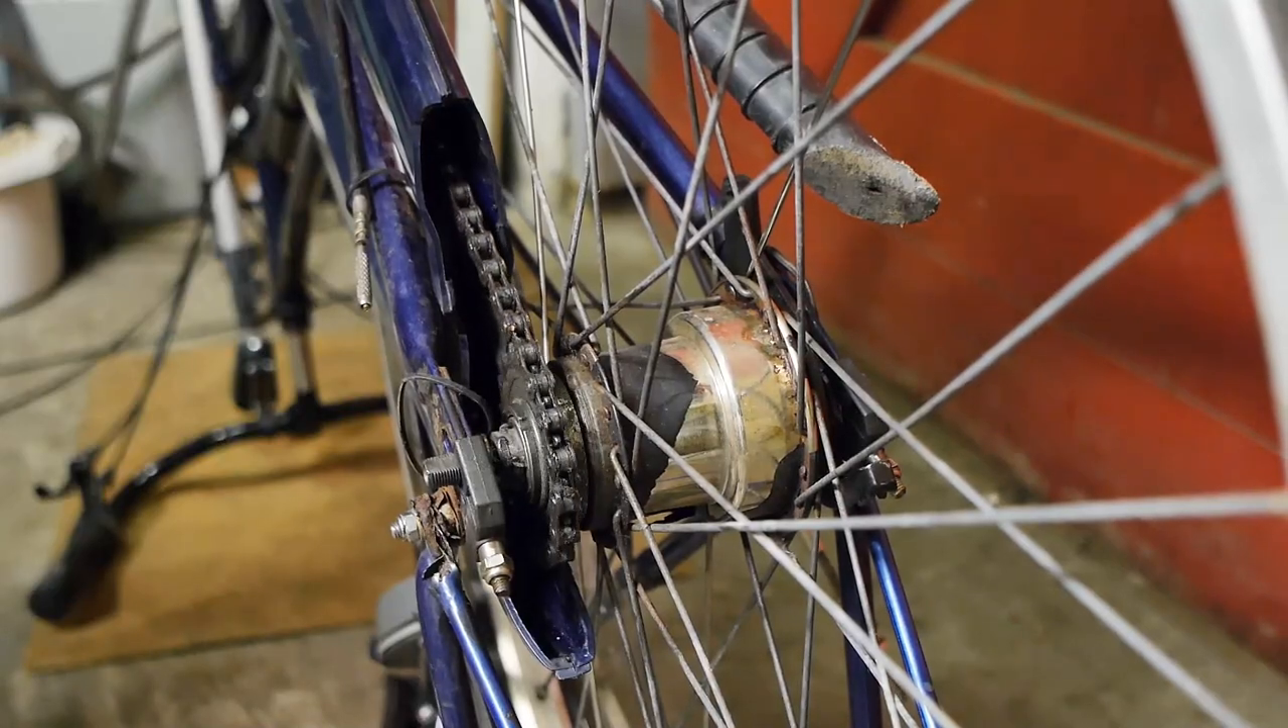Well after some struggle I managed to reinstall the chain.